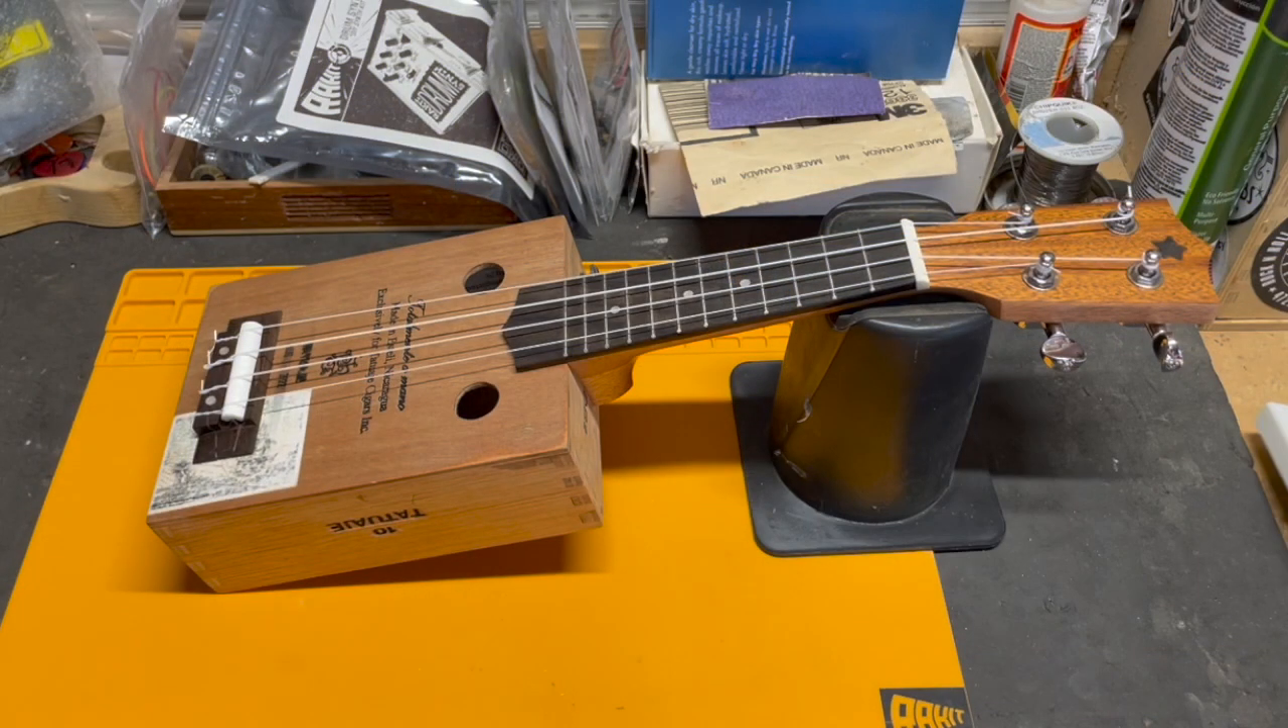The bridge saddle is back on. Hopefully you can see that and it's all strung up and ready to go.